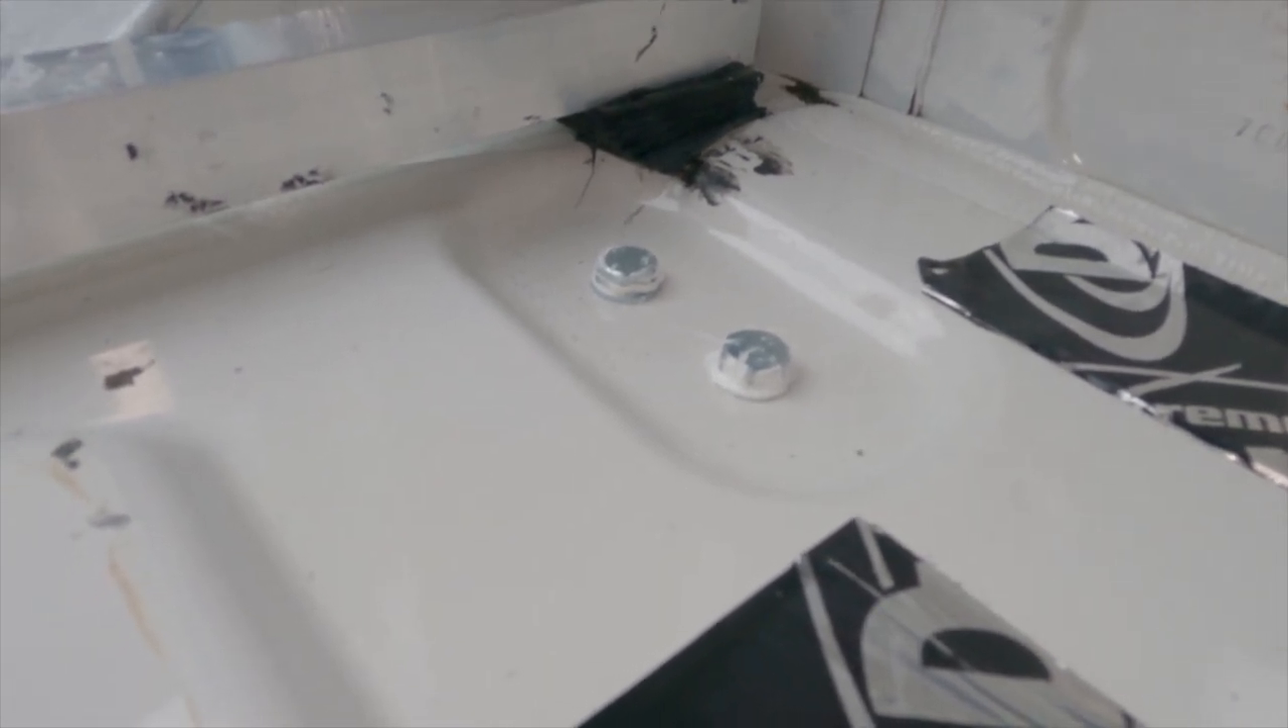I've actually filled up some of the holes that were part of the original floor and you can see that I've just siliconed them and put some new bolts in there.